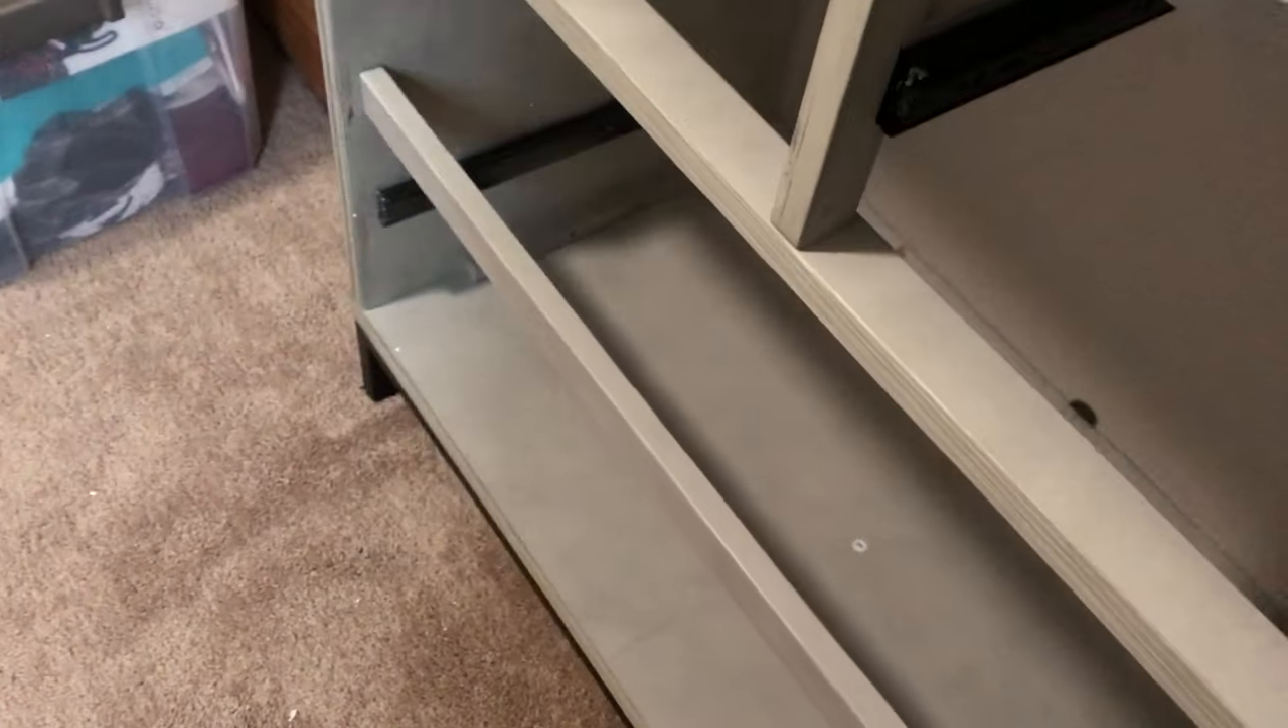Now the whole thing is still sturdy because we don't have drawers in it yet.